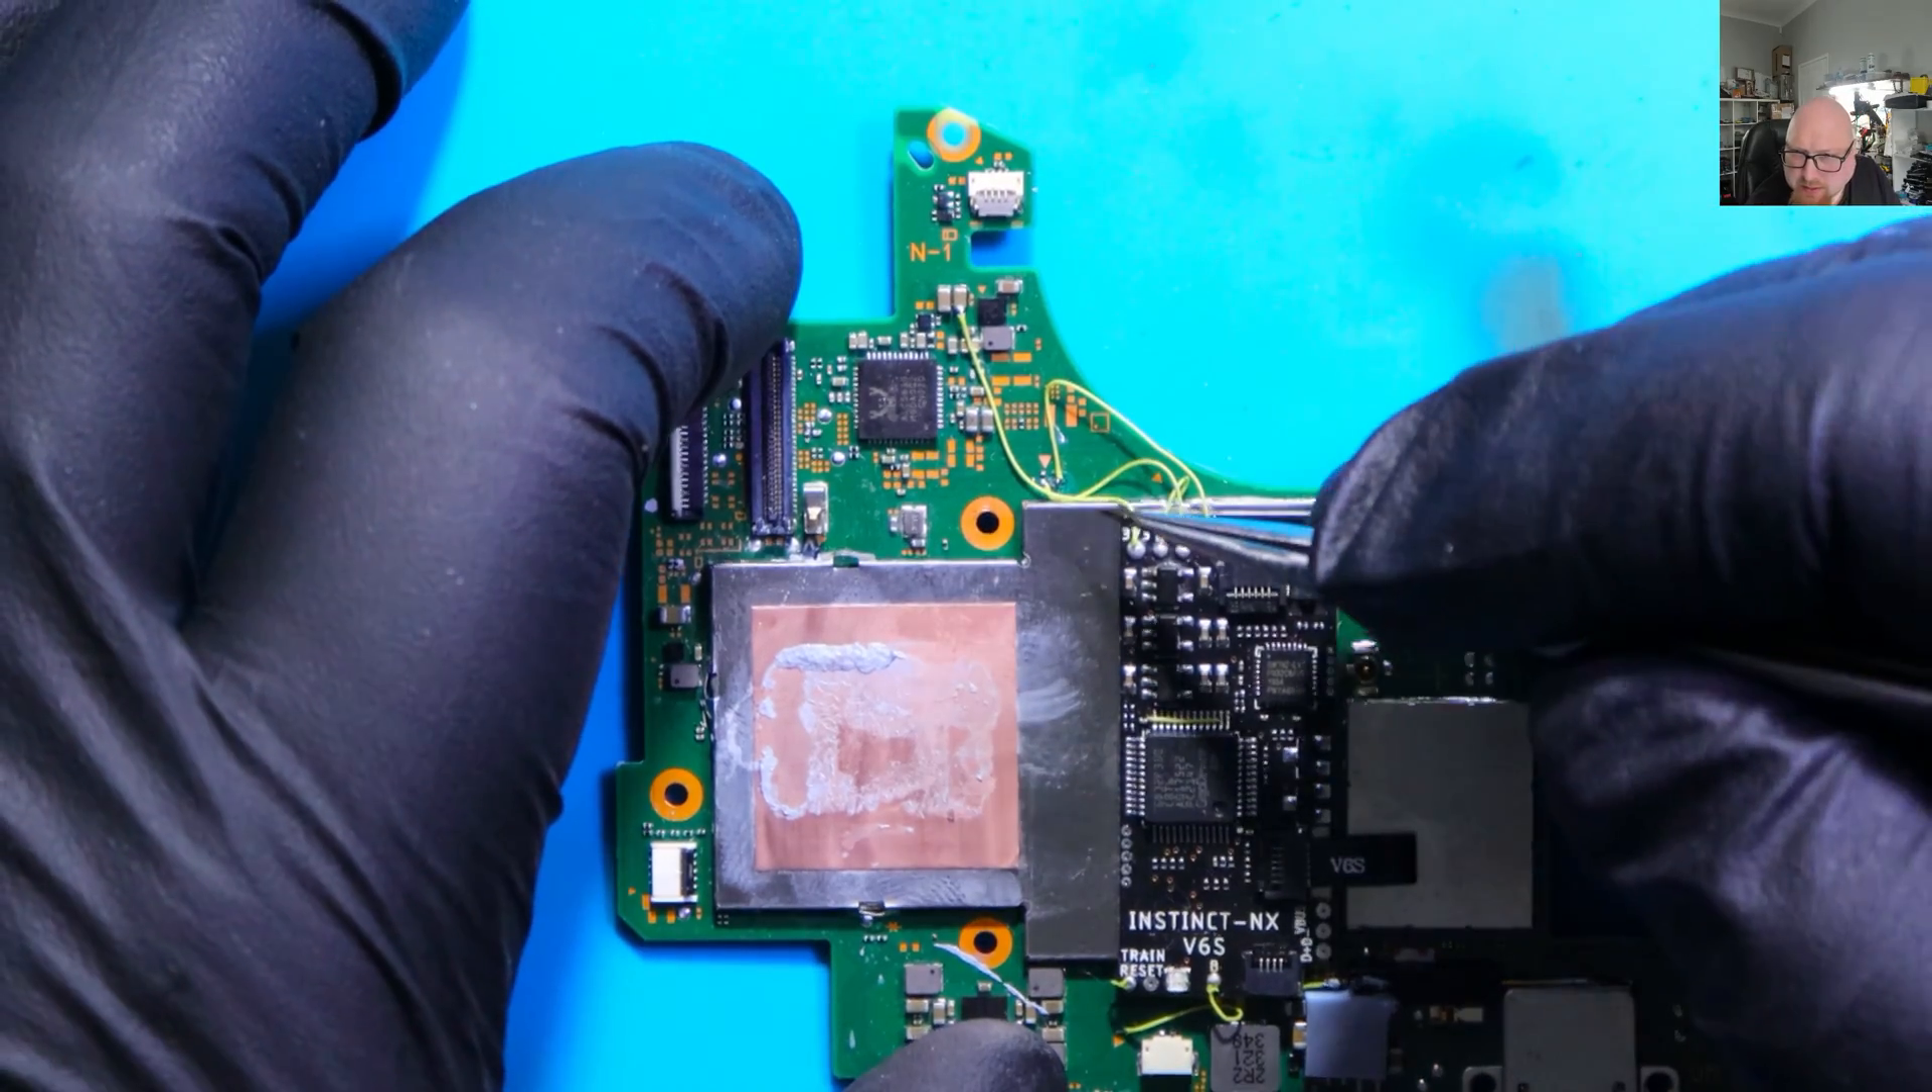Okay. So we have the motherboard out.